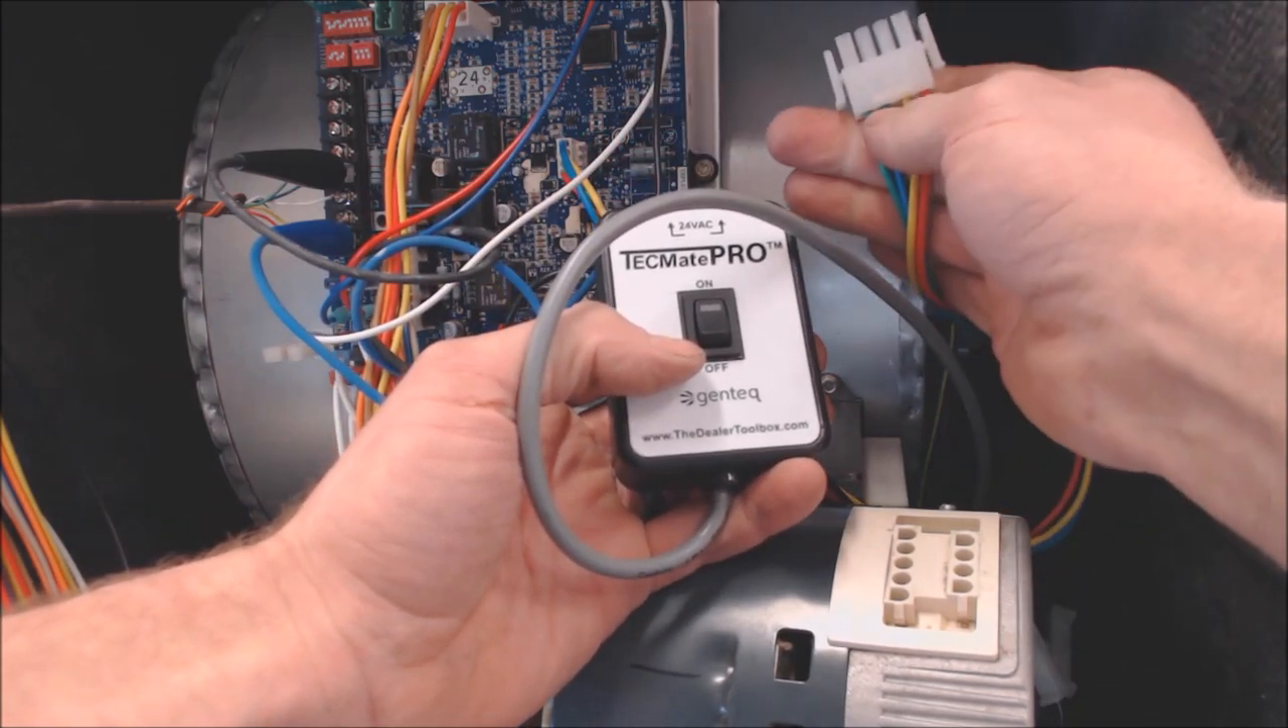So presently, we have our connection from the board disconnected to the variable speed blower motor.